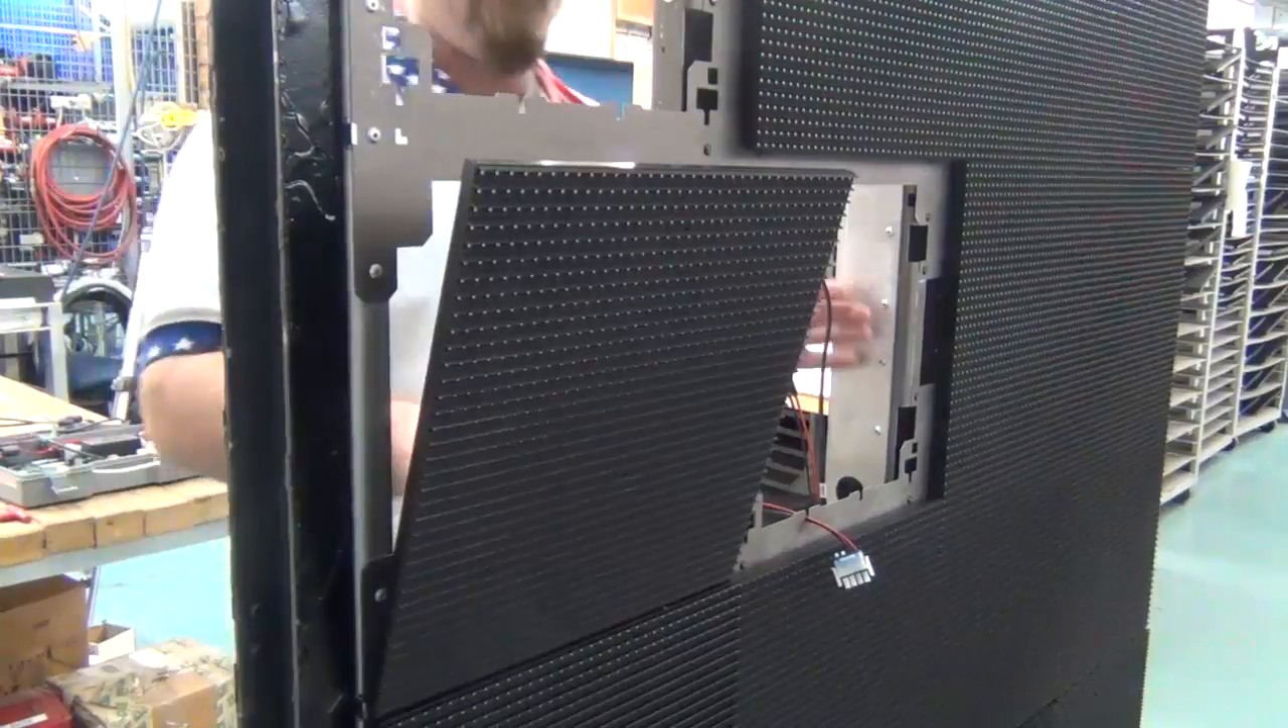As you can see, we've already removed the module here, so we'll be pulling it through this module hole.